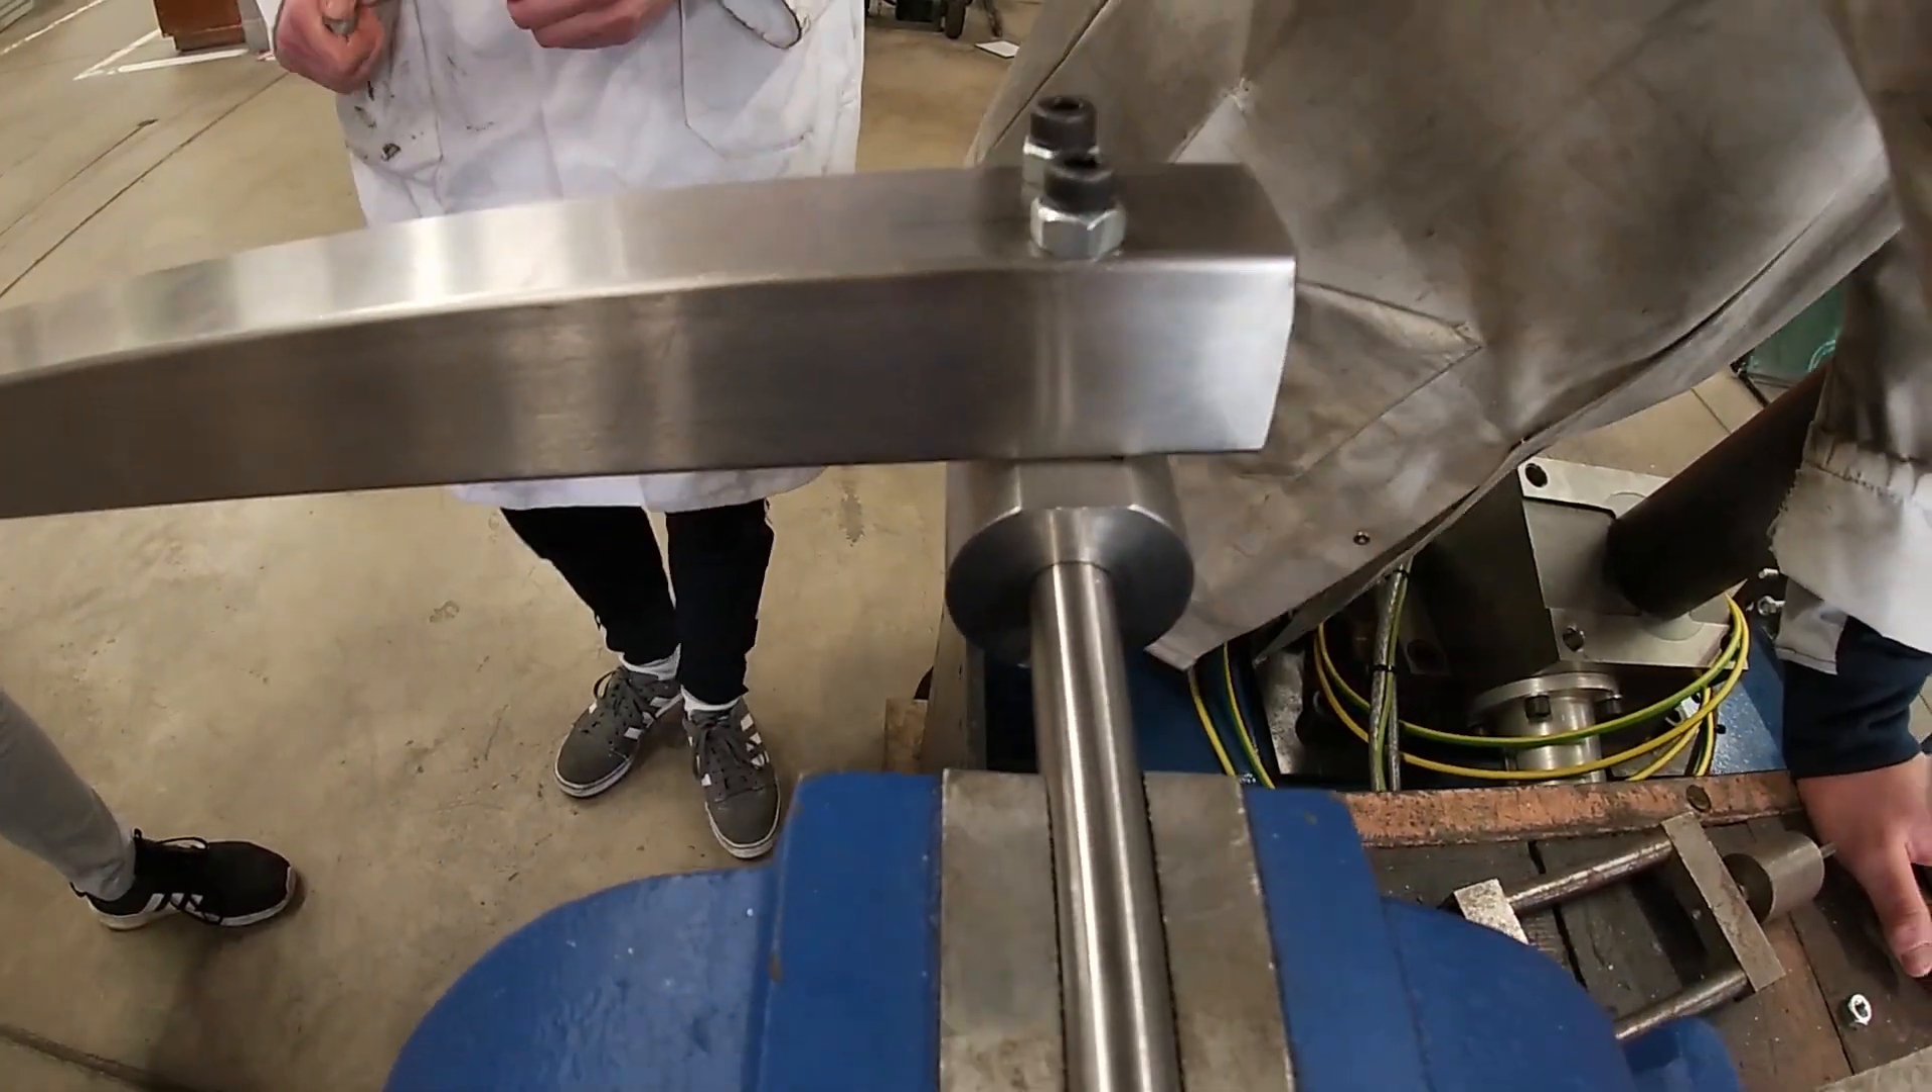The shaft was secured in a bench vise and the lever was bolted to the shaft collar.